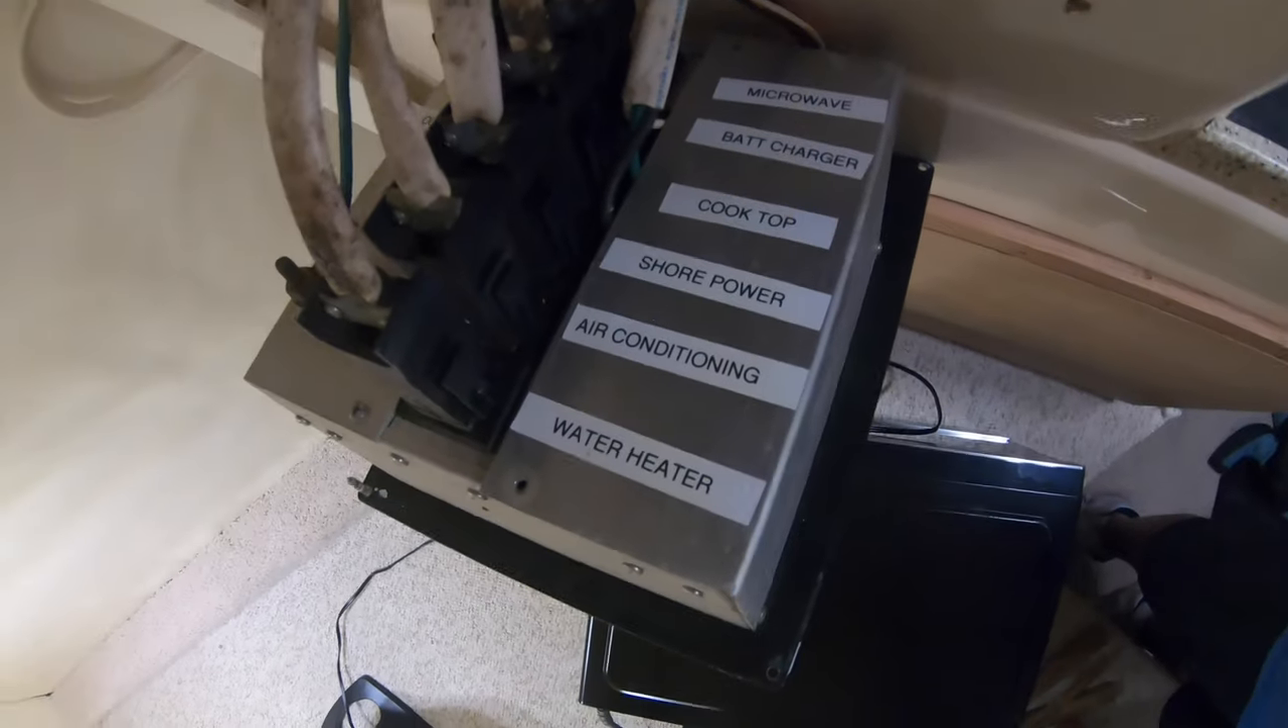I took out the breaker box and identified and labeled everything on the back.